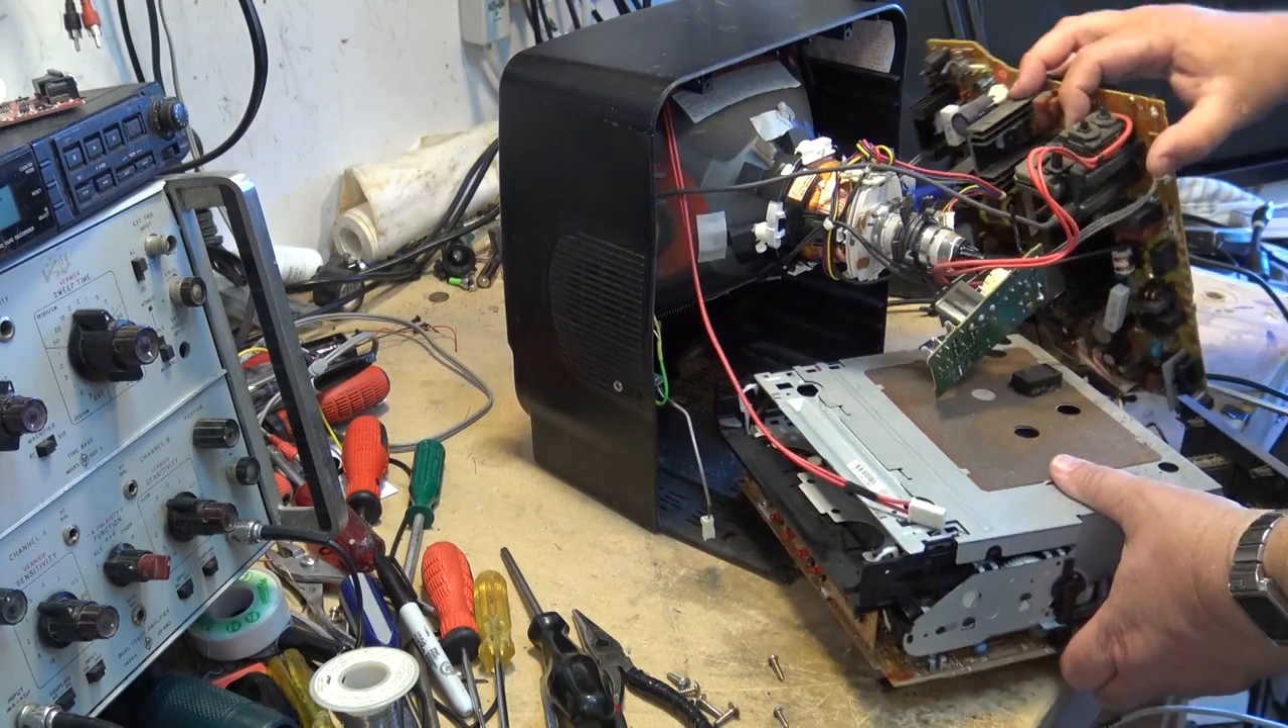Now we have the VCR out.